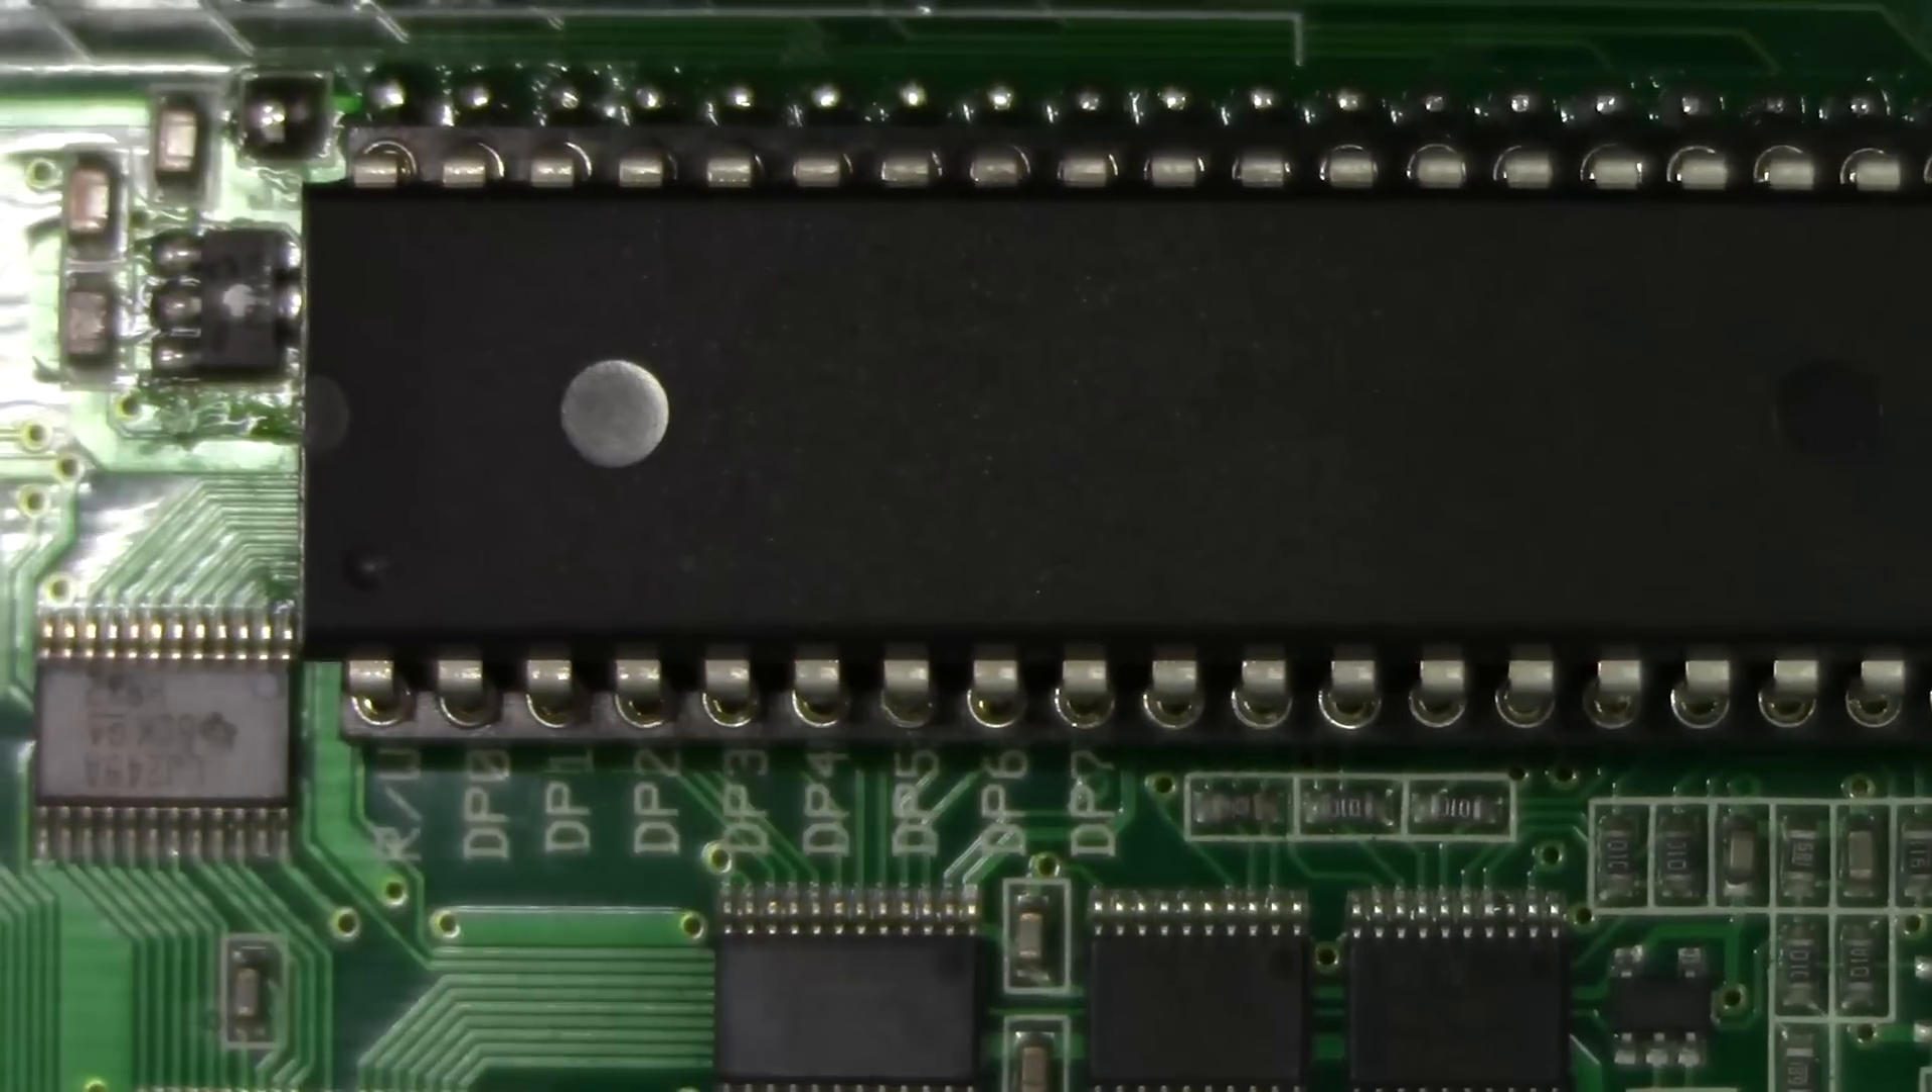And those pins are going into these very precise machine pin ports, which they all are.